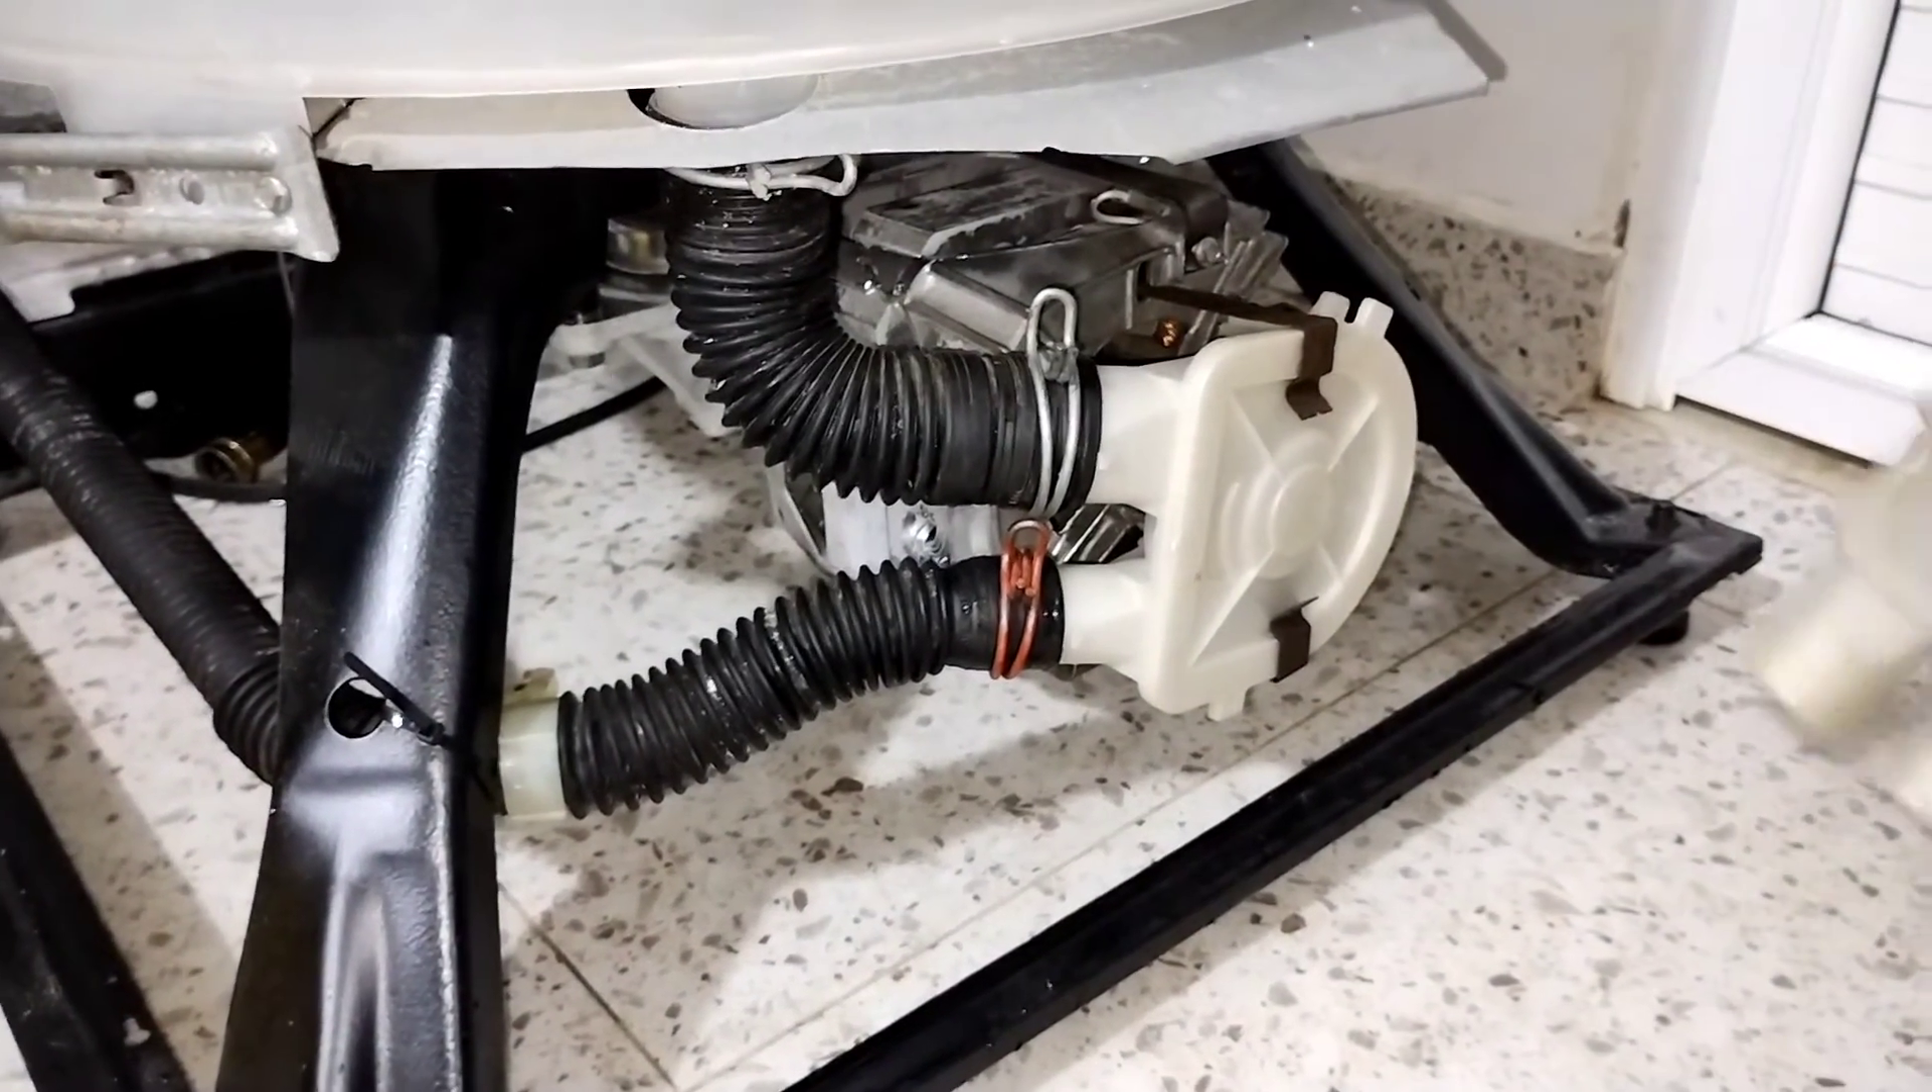Ponemos los muelles. Y listo, ya hemos colocado nuestra bomba.